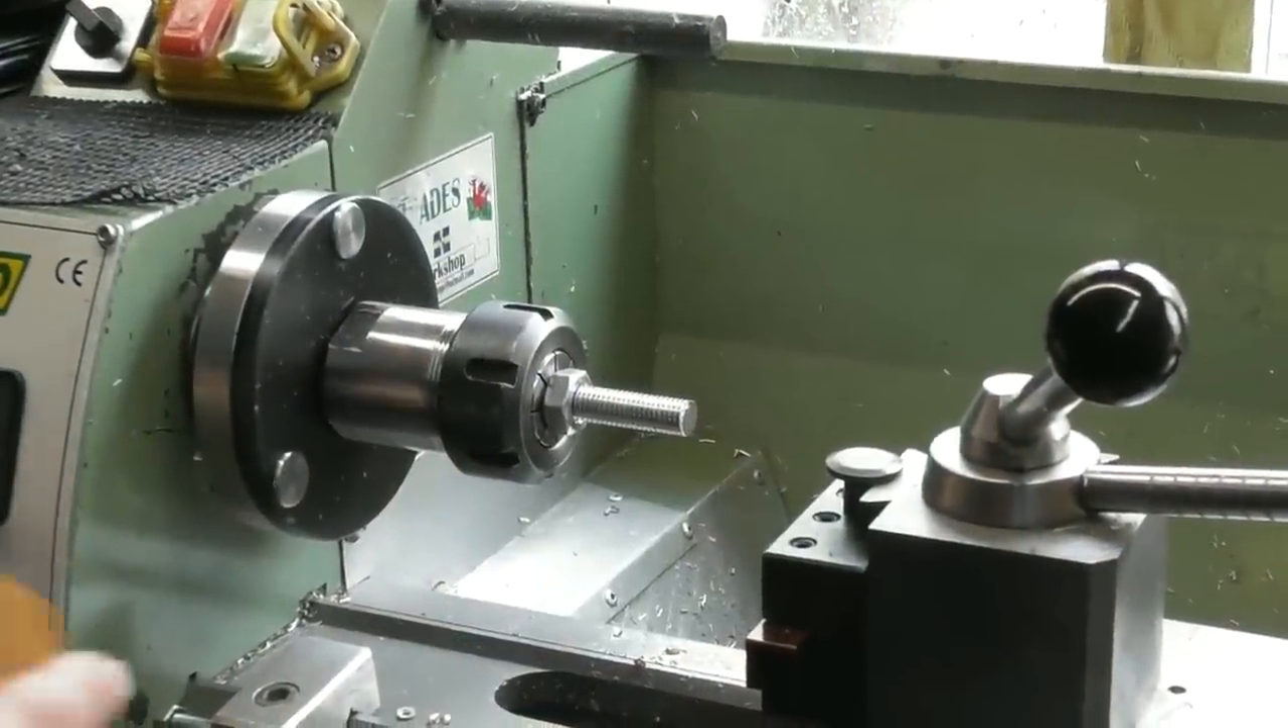So I've got a piece of 10 mil up in the collet chuck here.